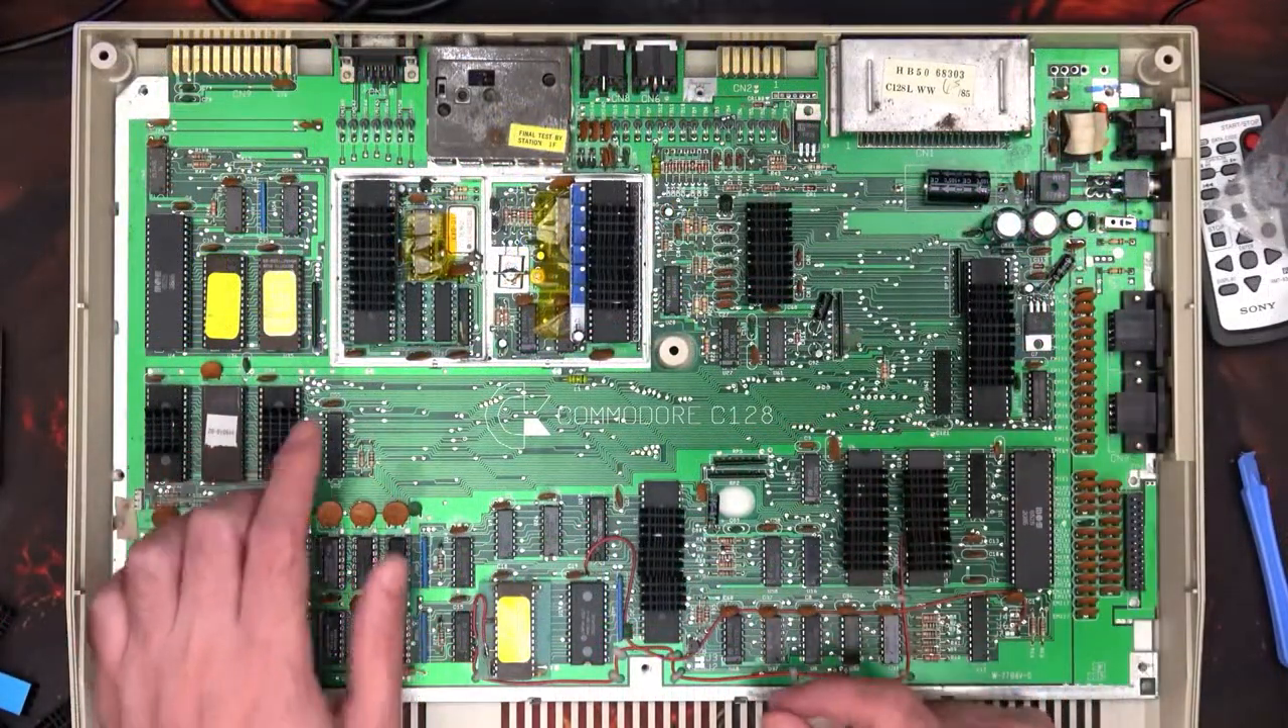Okay so we've got all the heat sinks on.